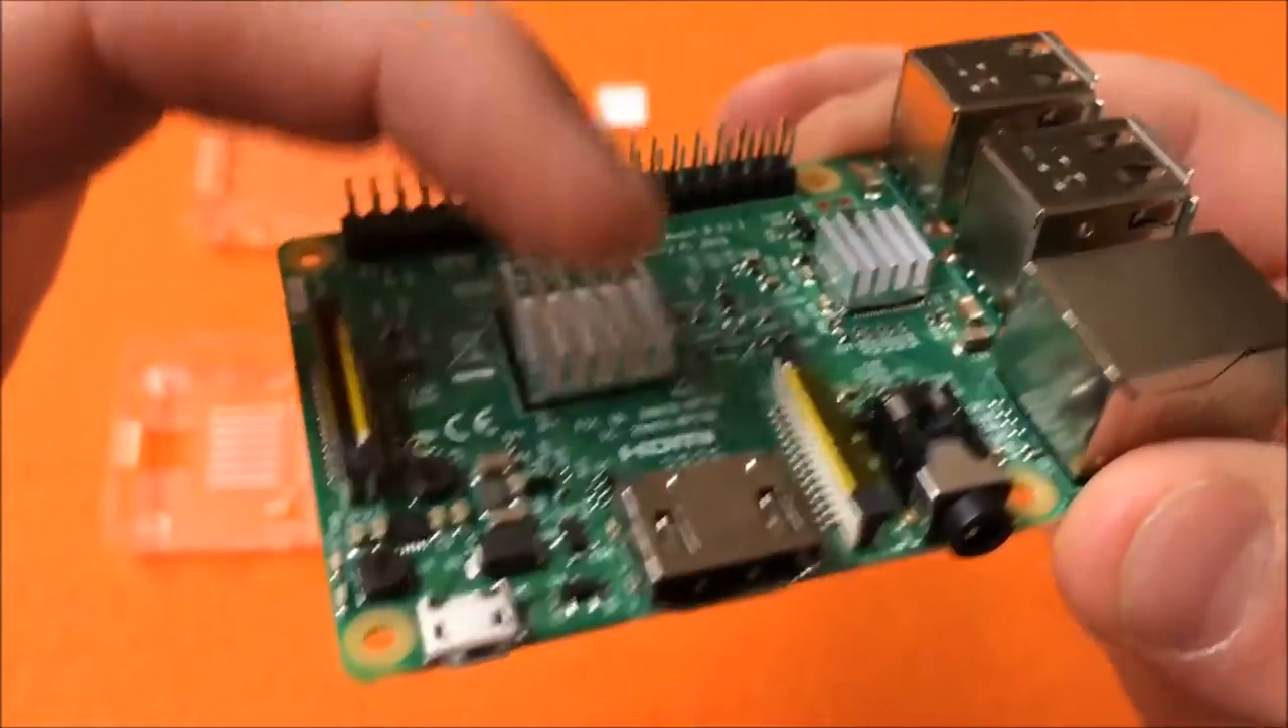As you can see I've already put the heat sinks on here and here just to keep the heat down when doing intensive computing processes and games and stuff like that.